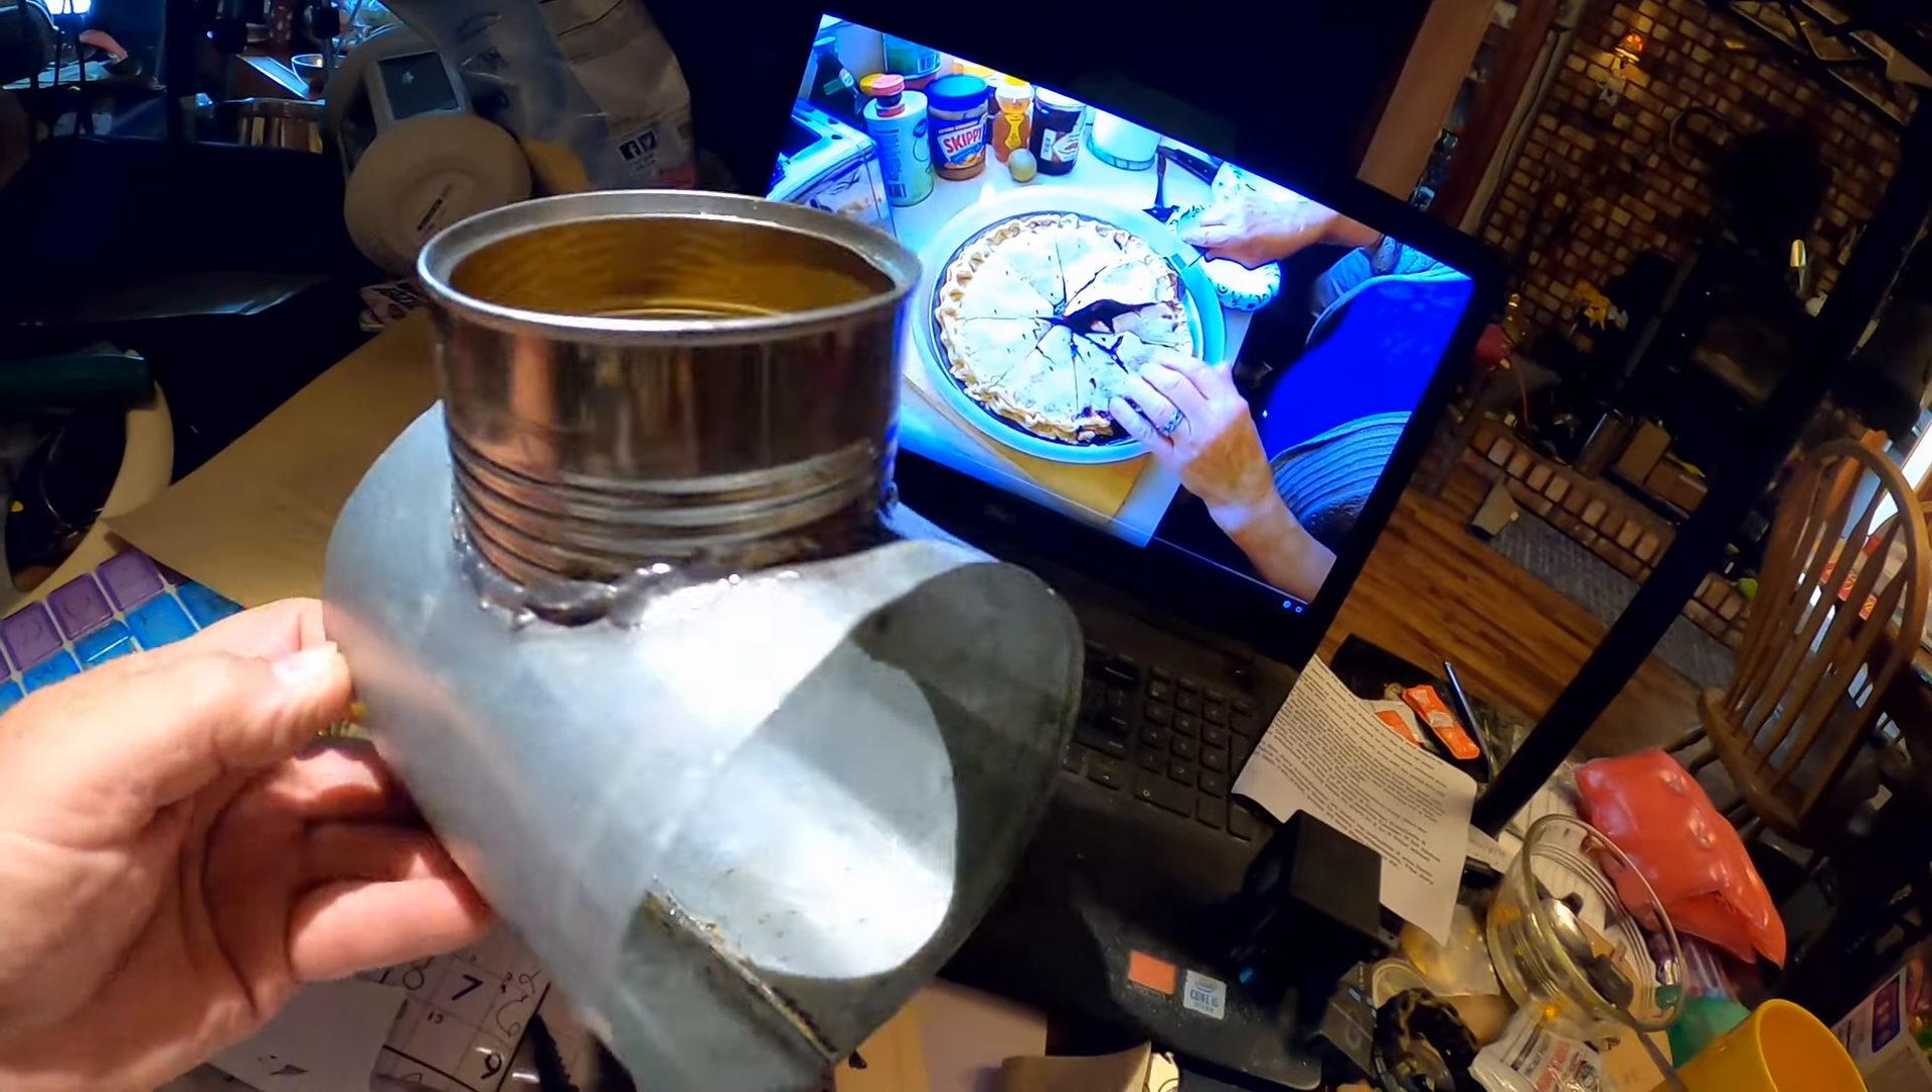I've gone ahead and soldered the bezel into the base into the body of that lantern as you see here.